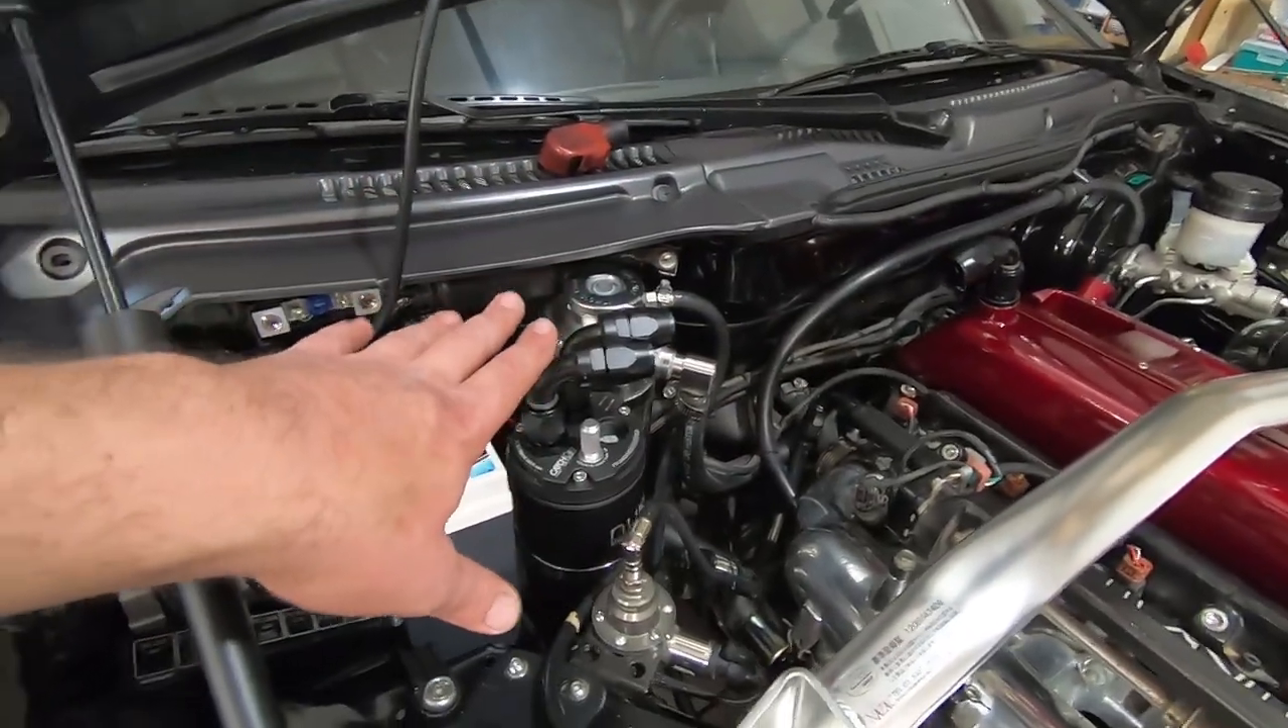We have everything we need to continue. I've already installed the catch can in its final place, final form.